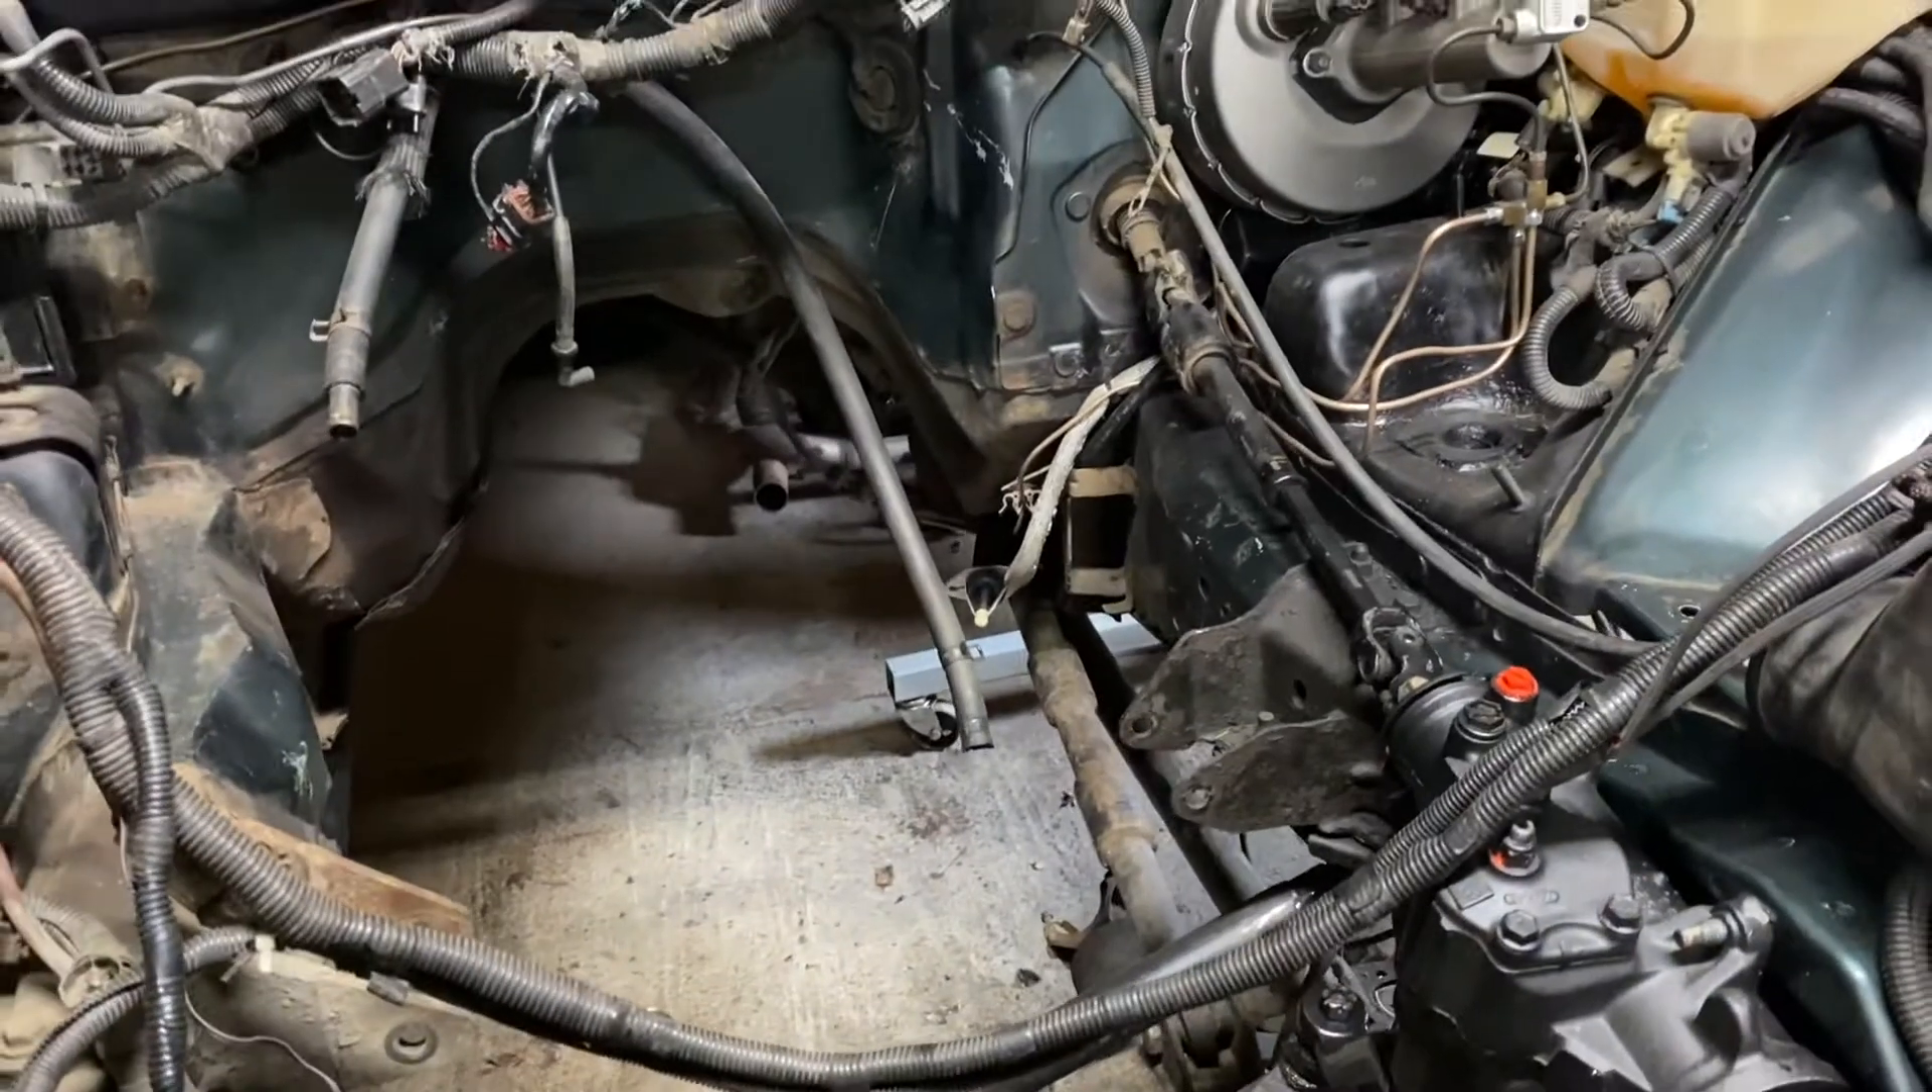So some stuff to figure out but I just need to get the engine in so we'll get there soon.